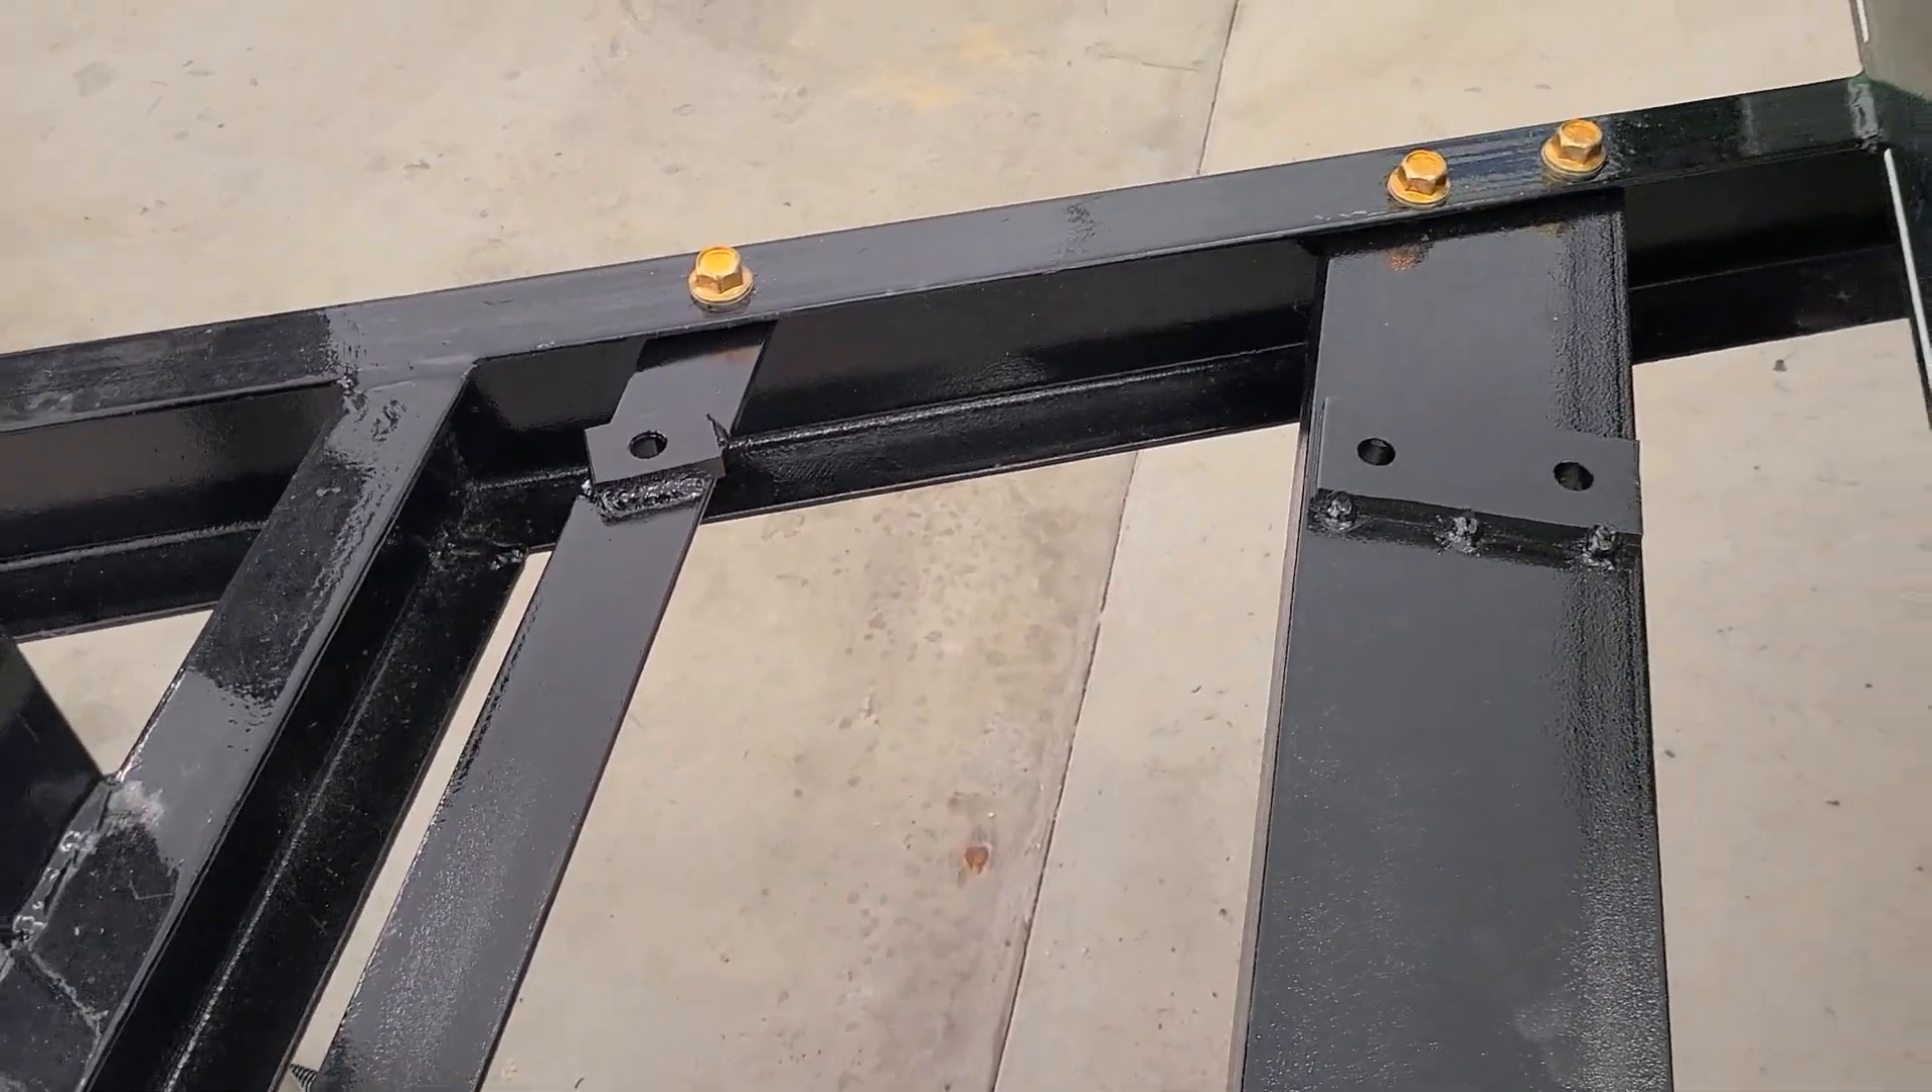We finished everything with the exact same zinc bolts on top to make it look a little bit nicer and hopefully this is the last time we ever have to put this box on this trailer.